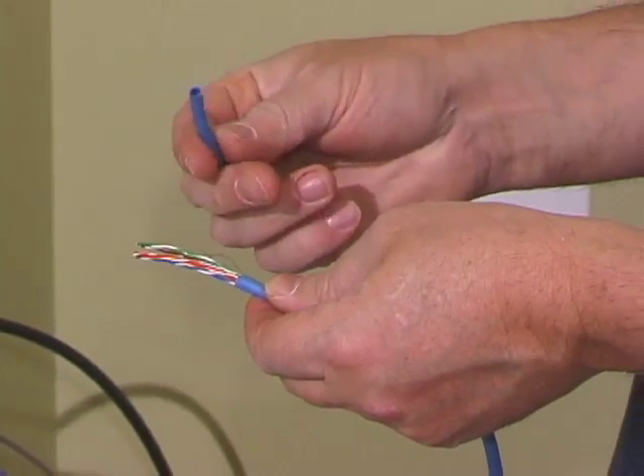We pulled the outer jacket off and we have a bundle of wires.